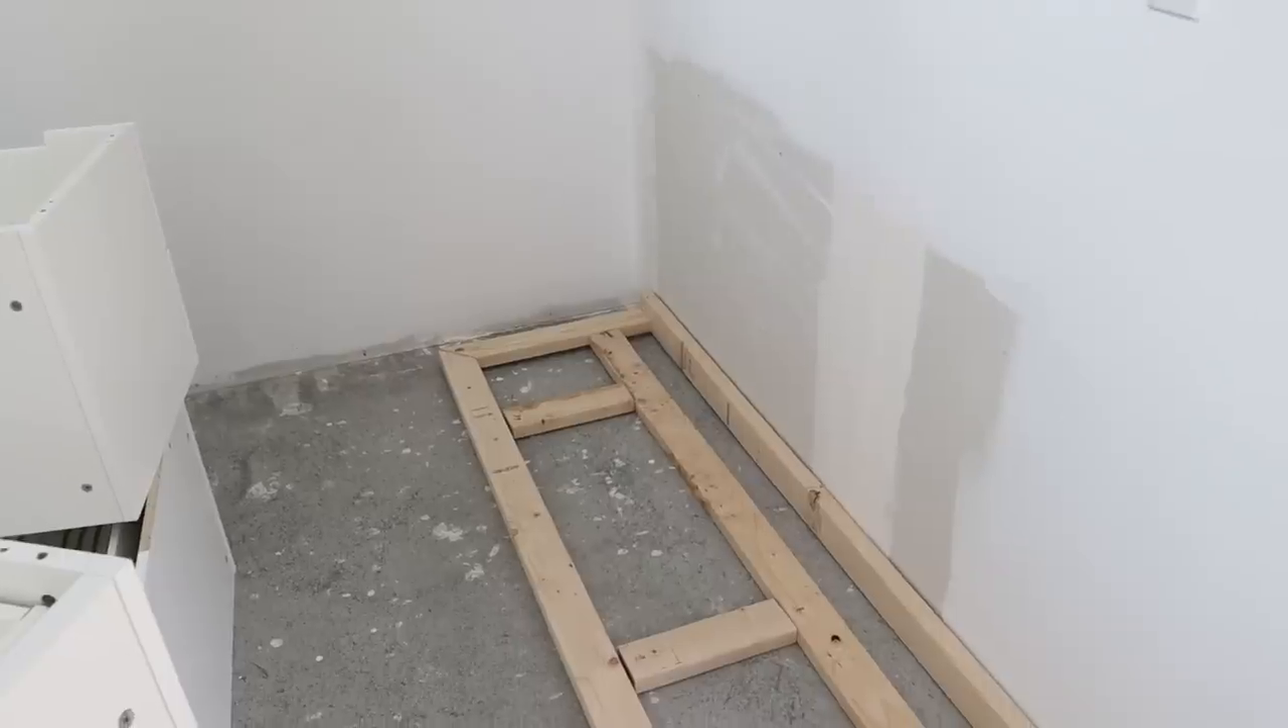We also added another cross piece down the center and that is going to support the backs of all of the drawers.